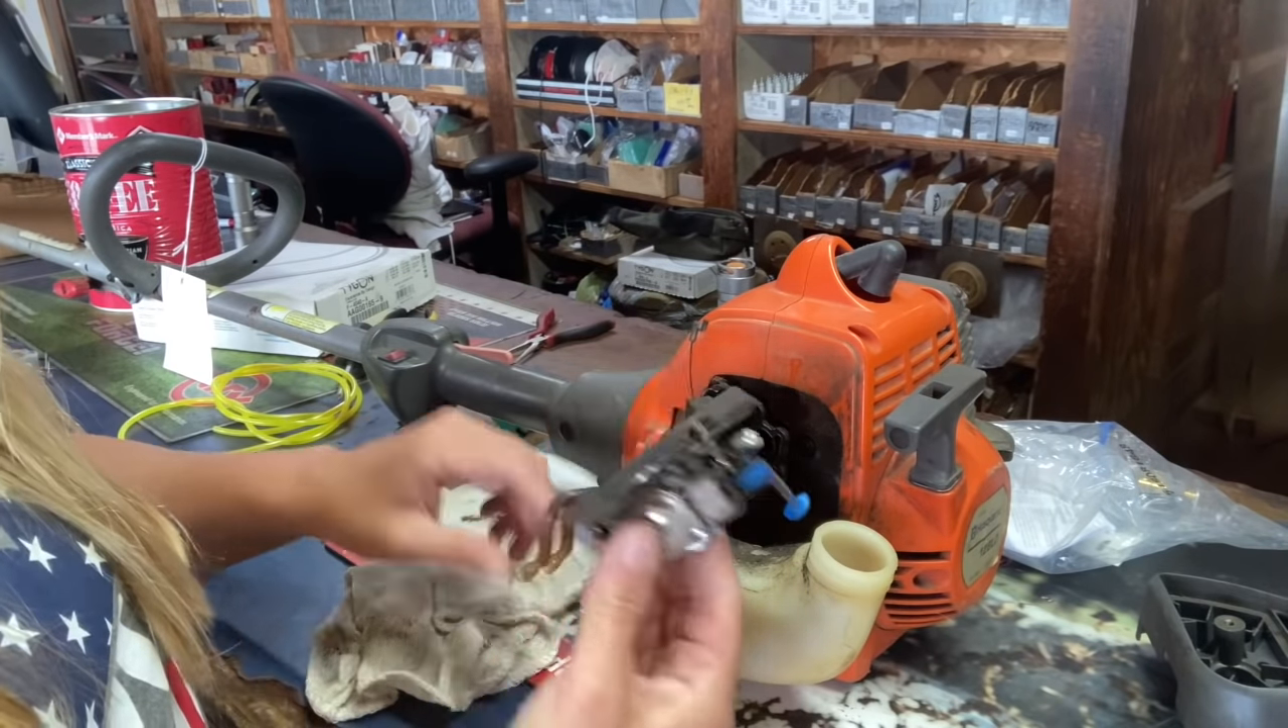Now you have the carburetor off.